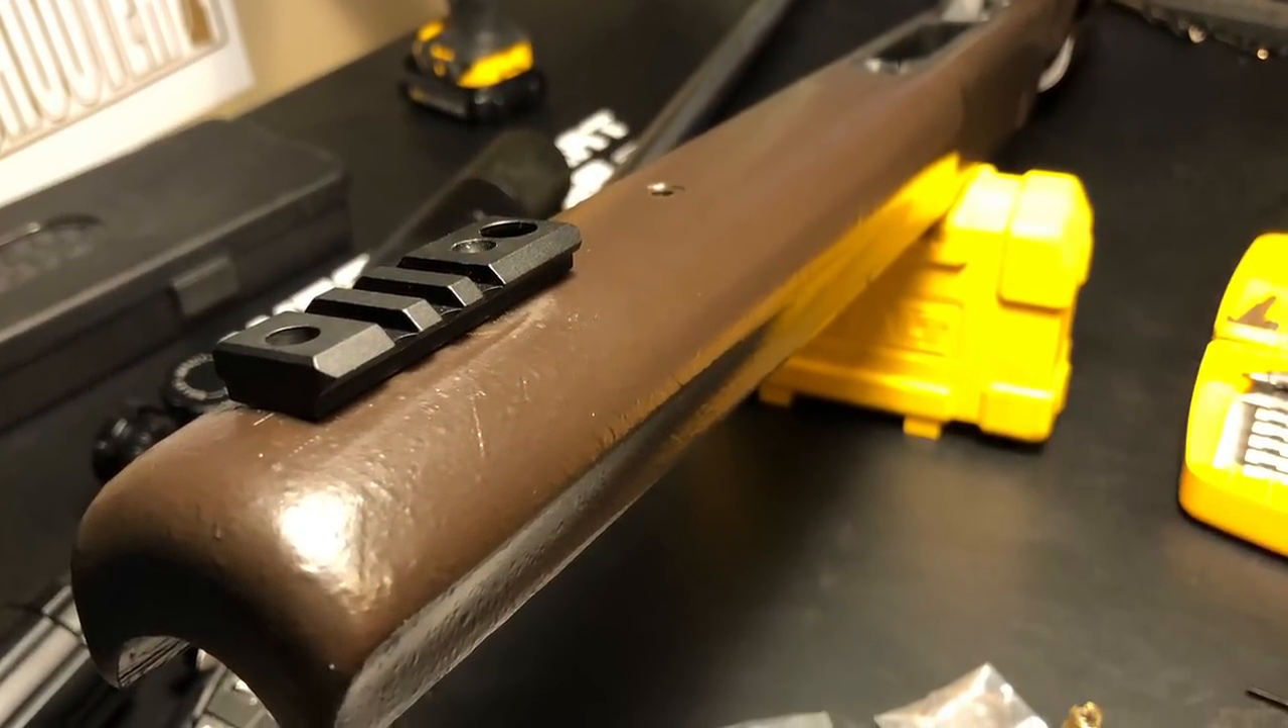I also put a picatinny rail for my bipod up front.